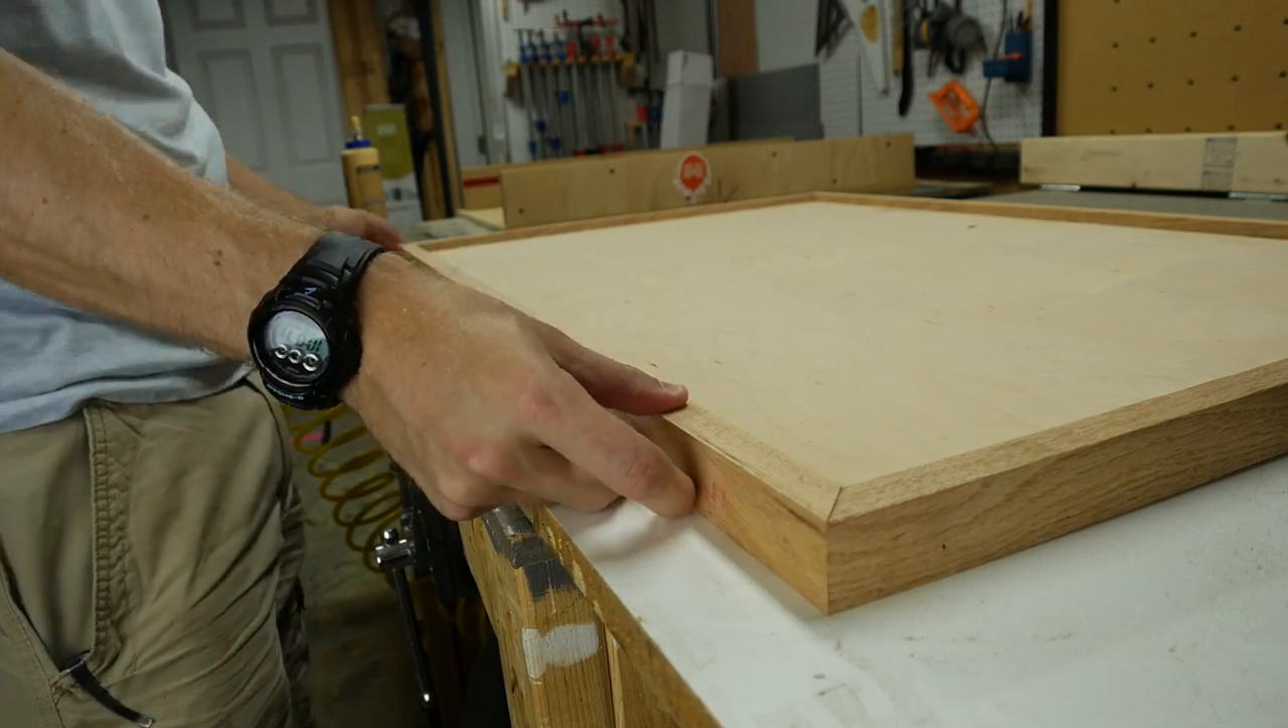With all four of these pieces in place, the tabletop was pretty much done.